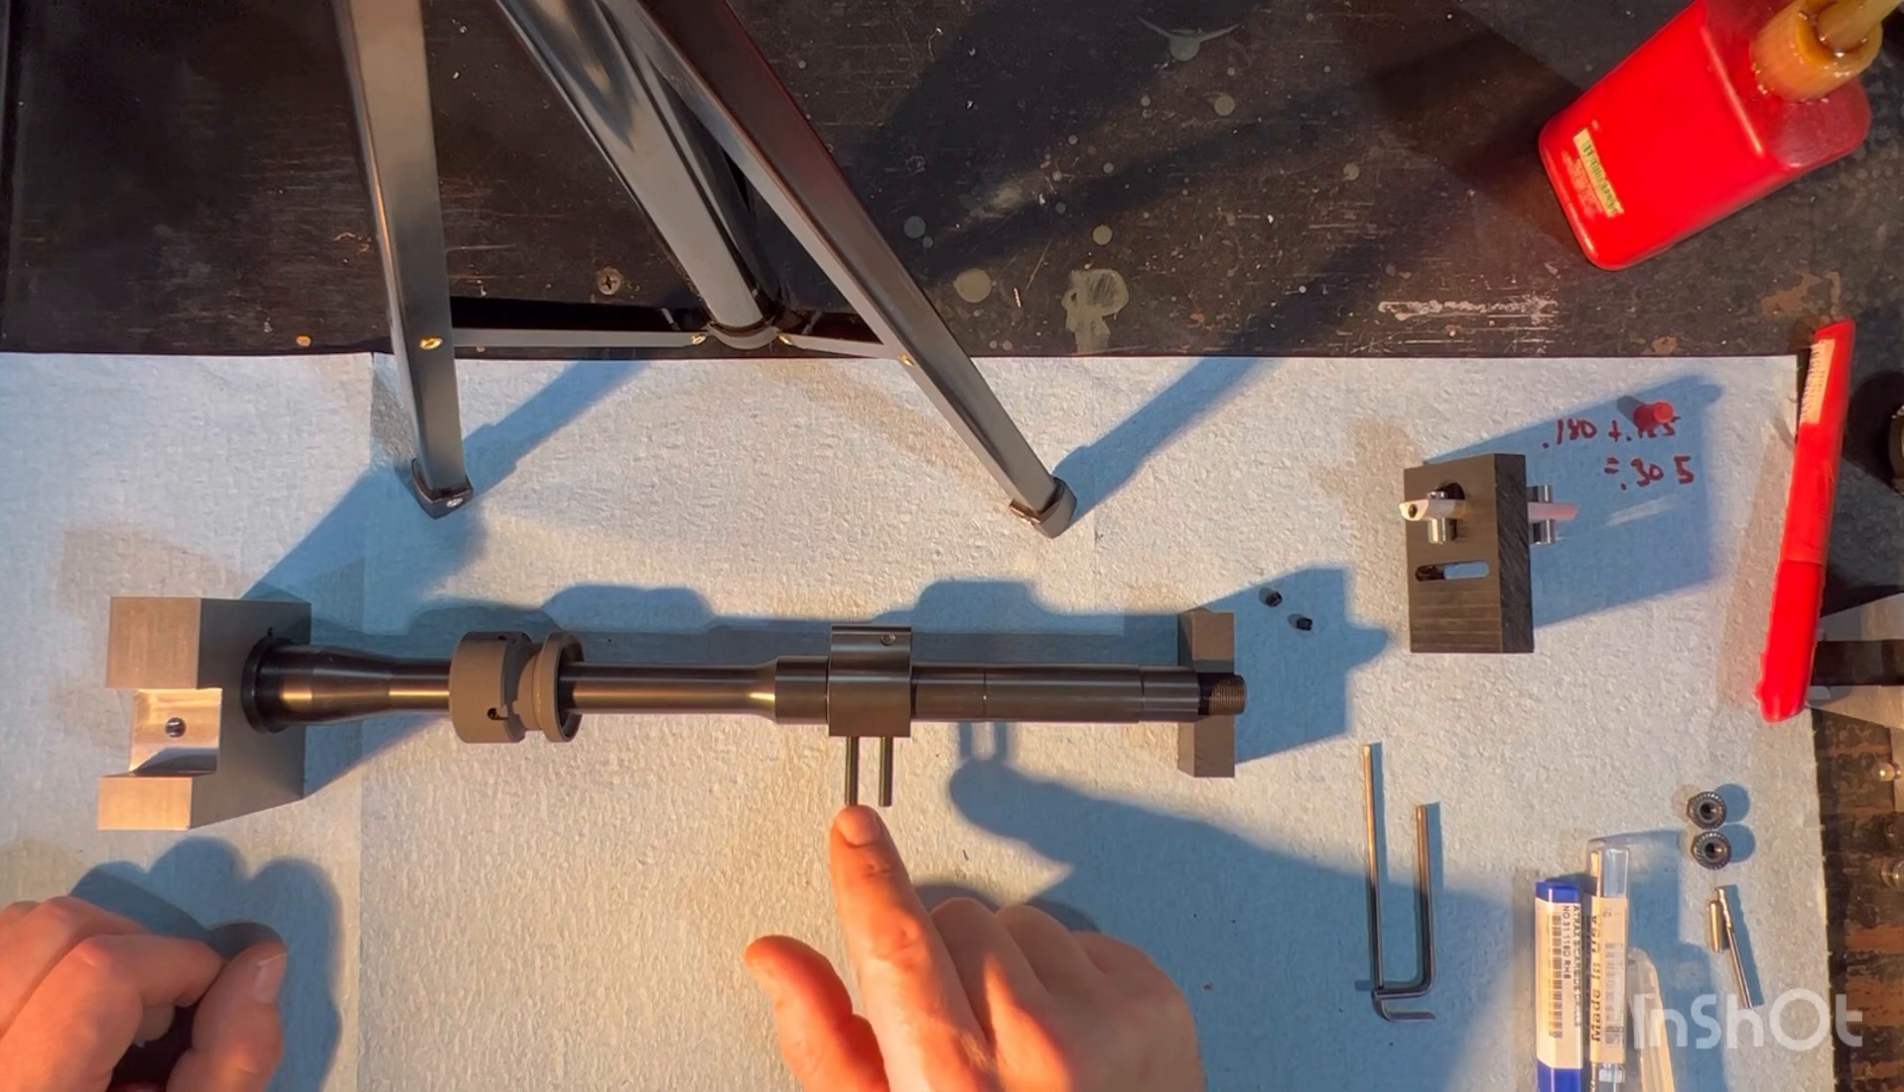I've got these long one inch 1032 set screws installed also through the barrel nut on so once I go to put the upper together I'm ready to go.